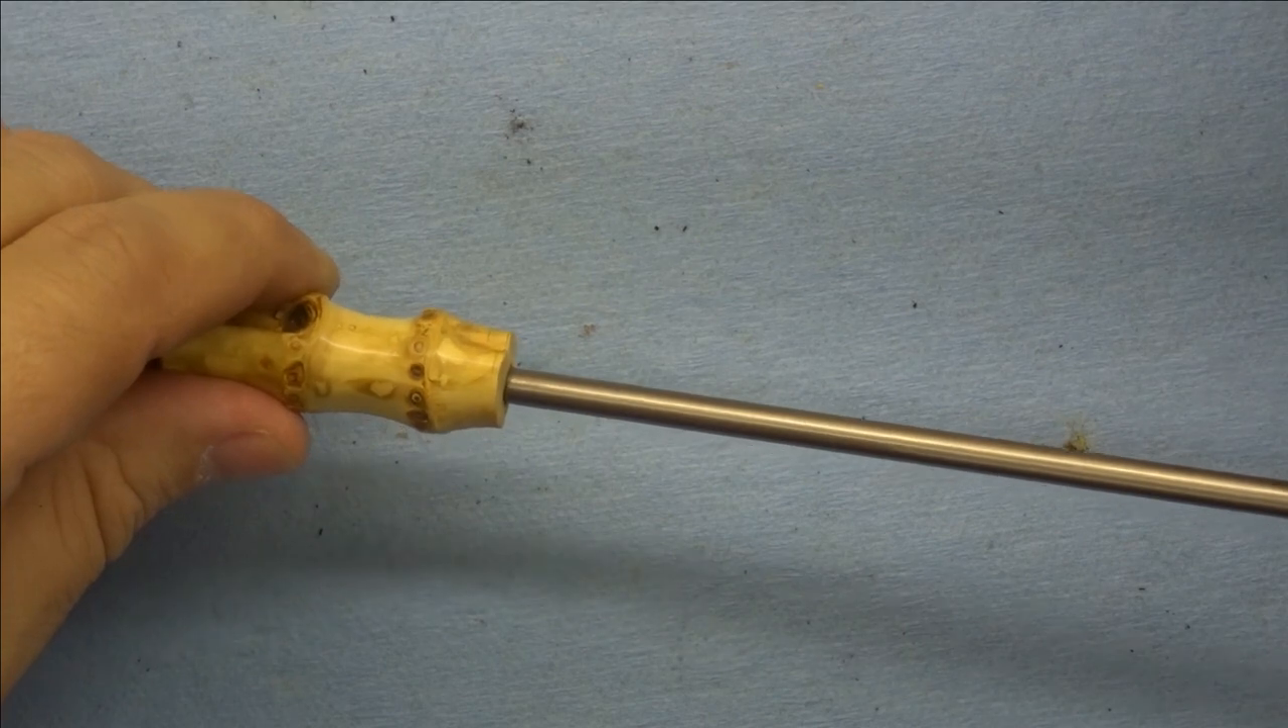I have some thin wall 3 16ths inch stainless steel tubing and you can see that that fits in there nicely.